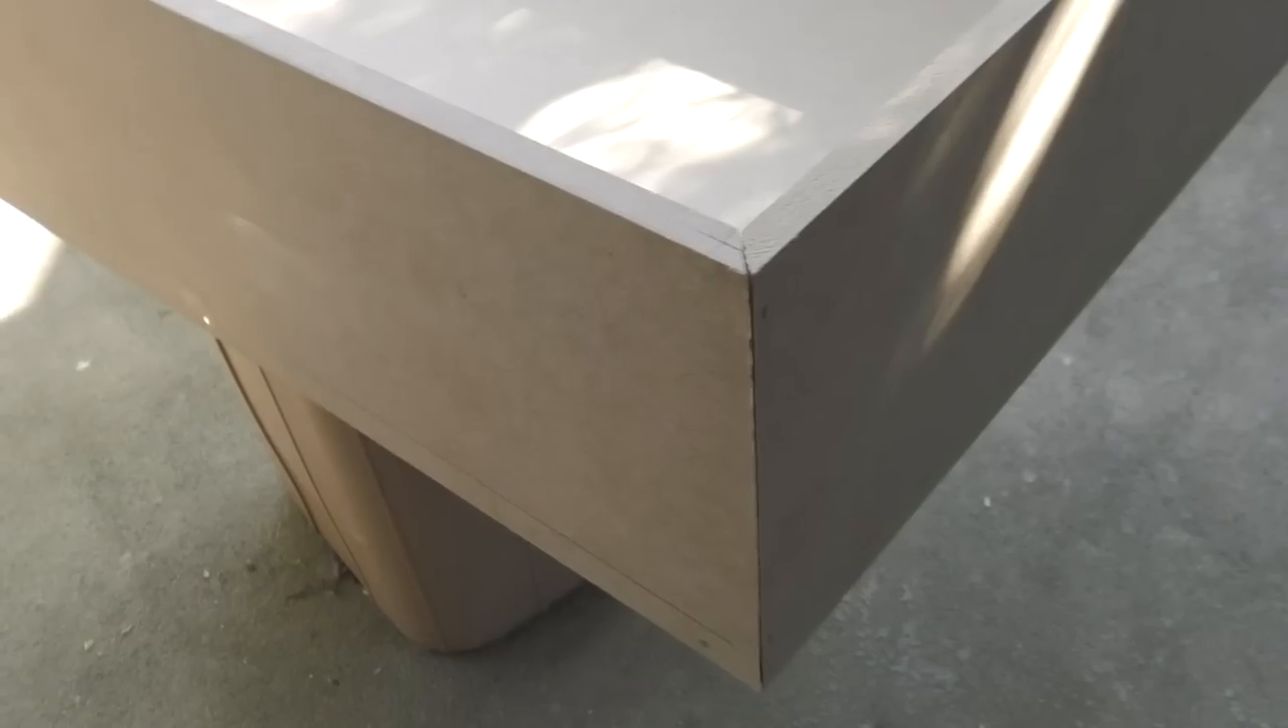There we have it all the edges fit perfectly.